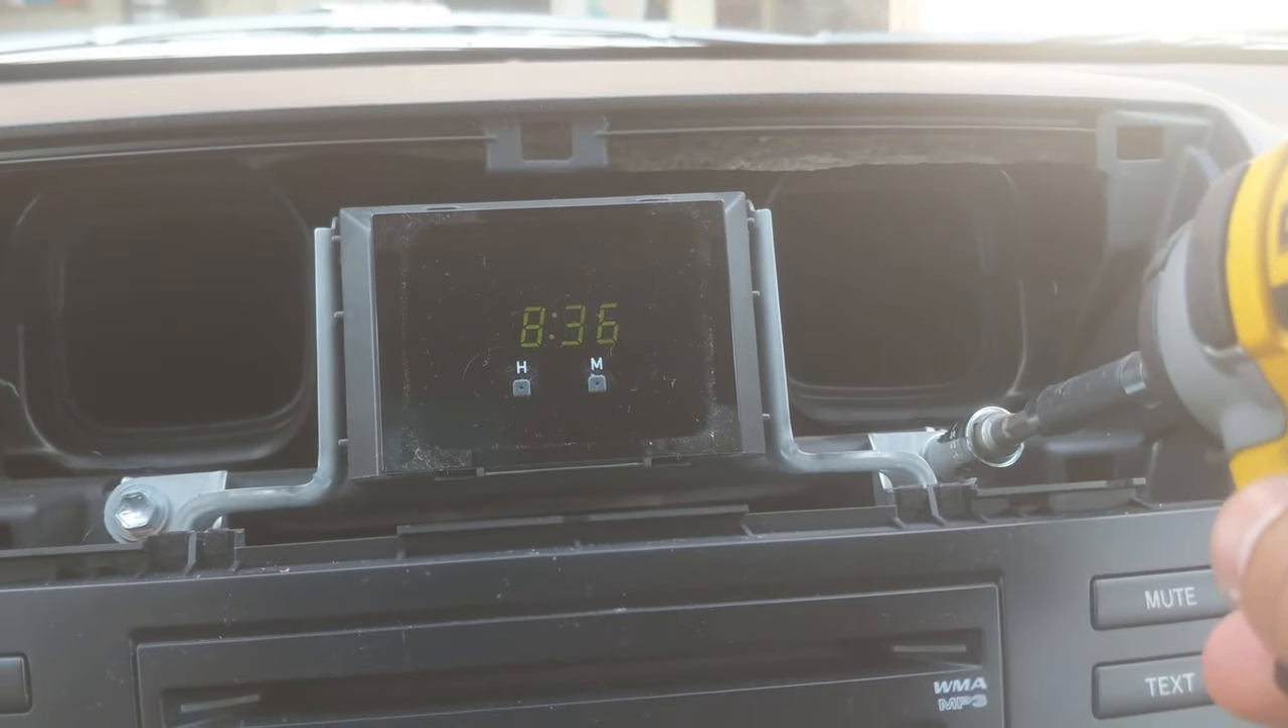Now we have access to these two 10 millimeter bolts.